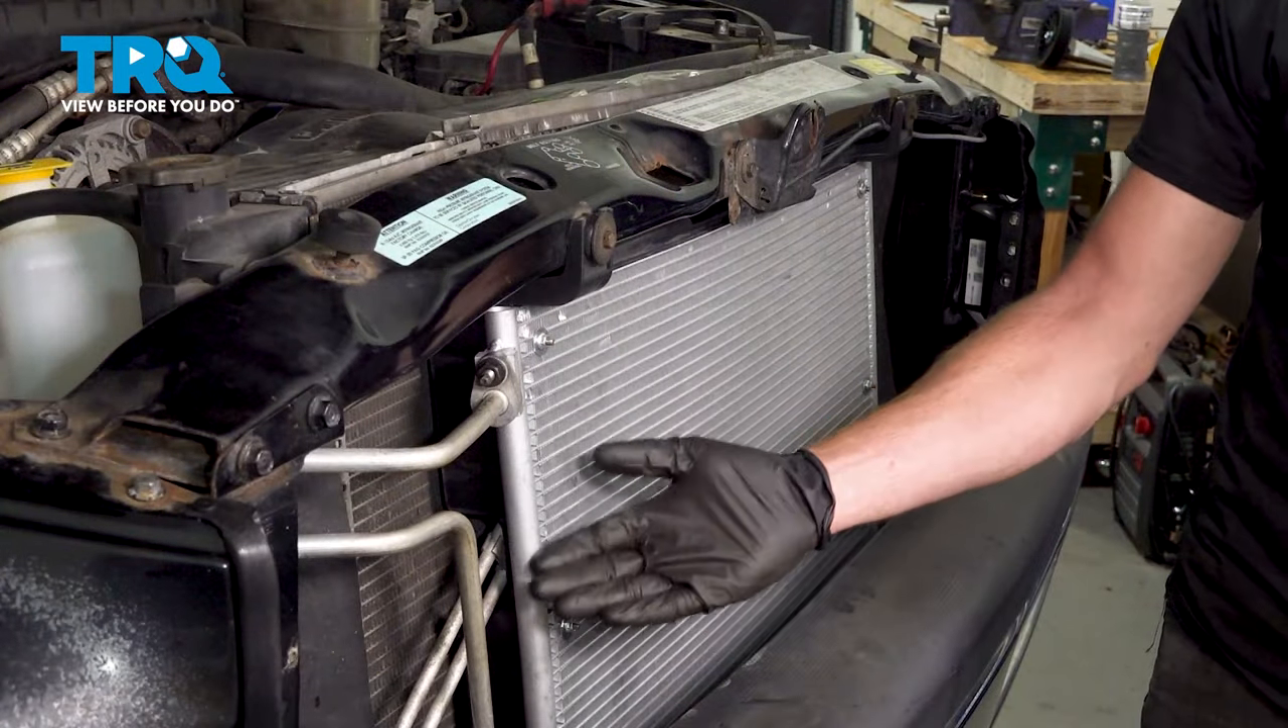Okay friends, we fully installed our AC condenser in our vehicle.